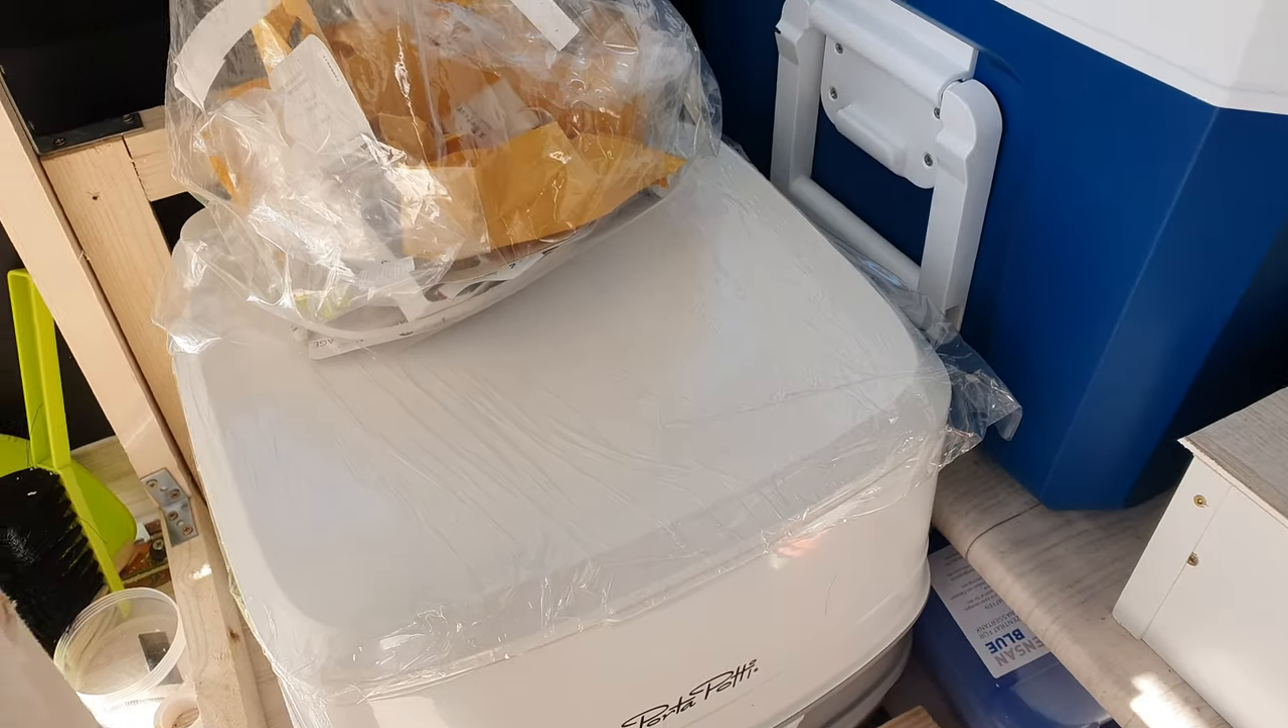Hier ist die Toilette. Da kommt jetzt noch ein Brett drauf.